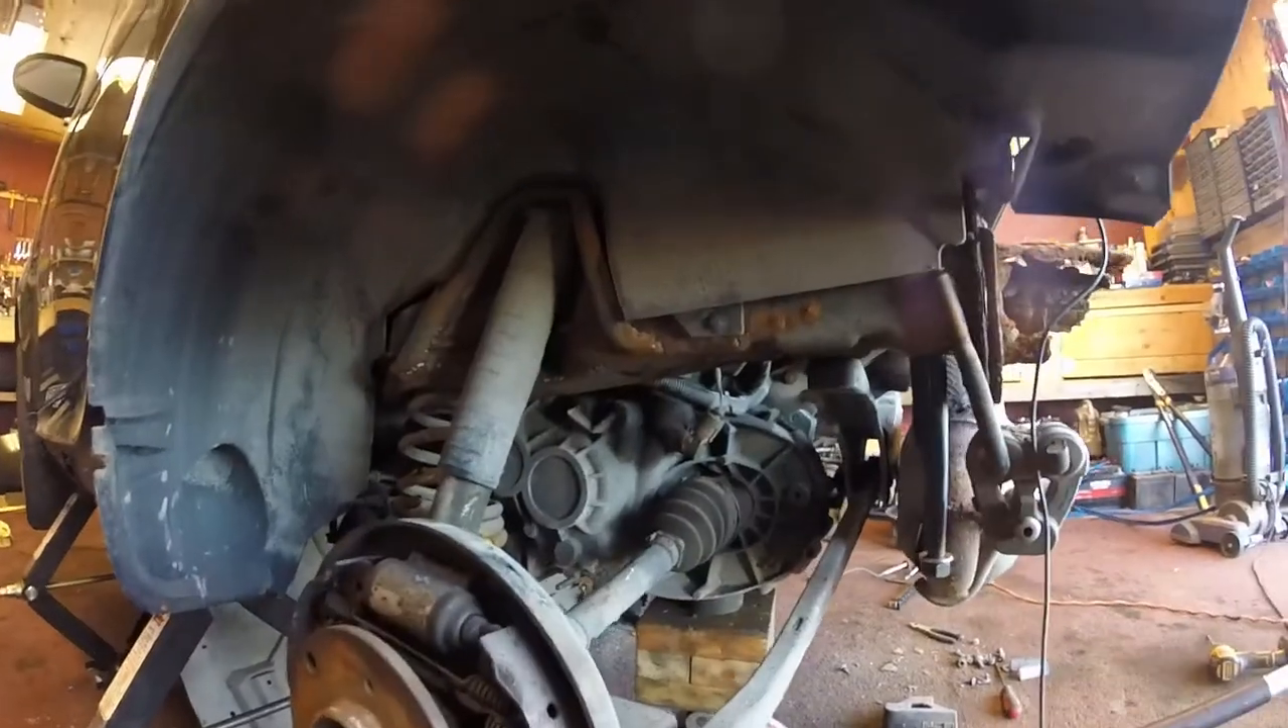I realized I hadn't taken the fender liner off on this side.